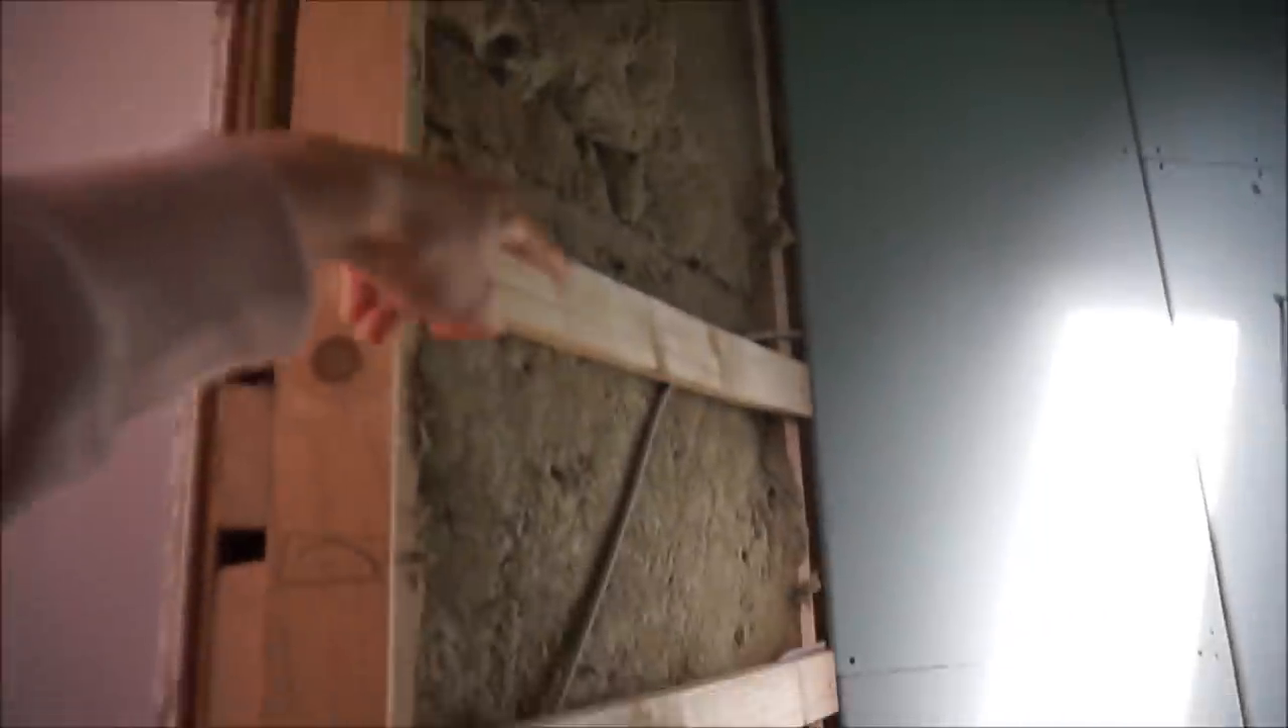Und es fehlt eigentlich nur noch hier die Wand.